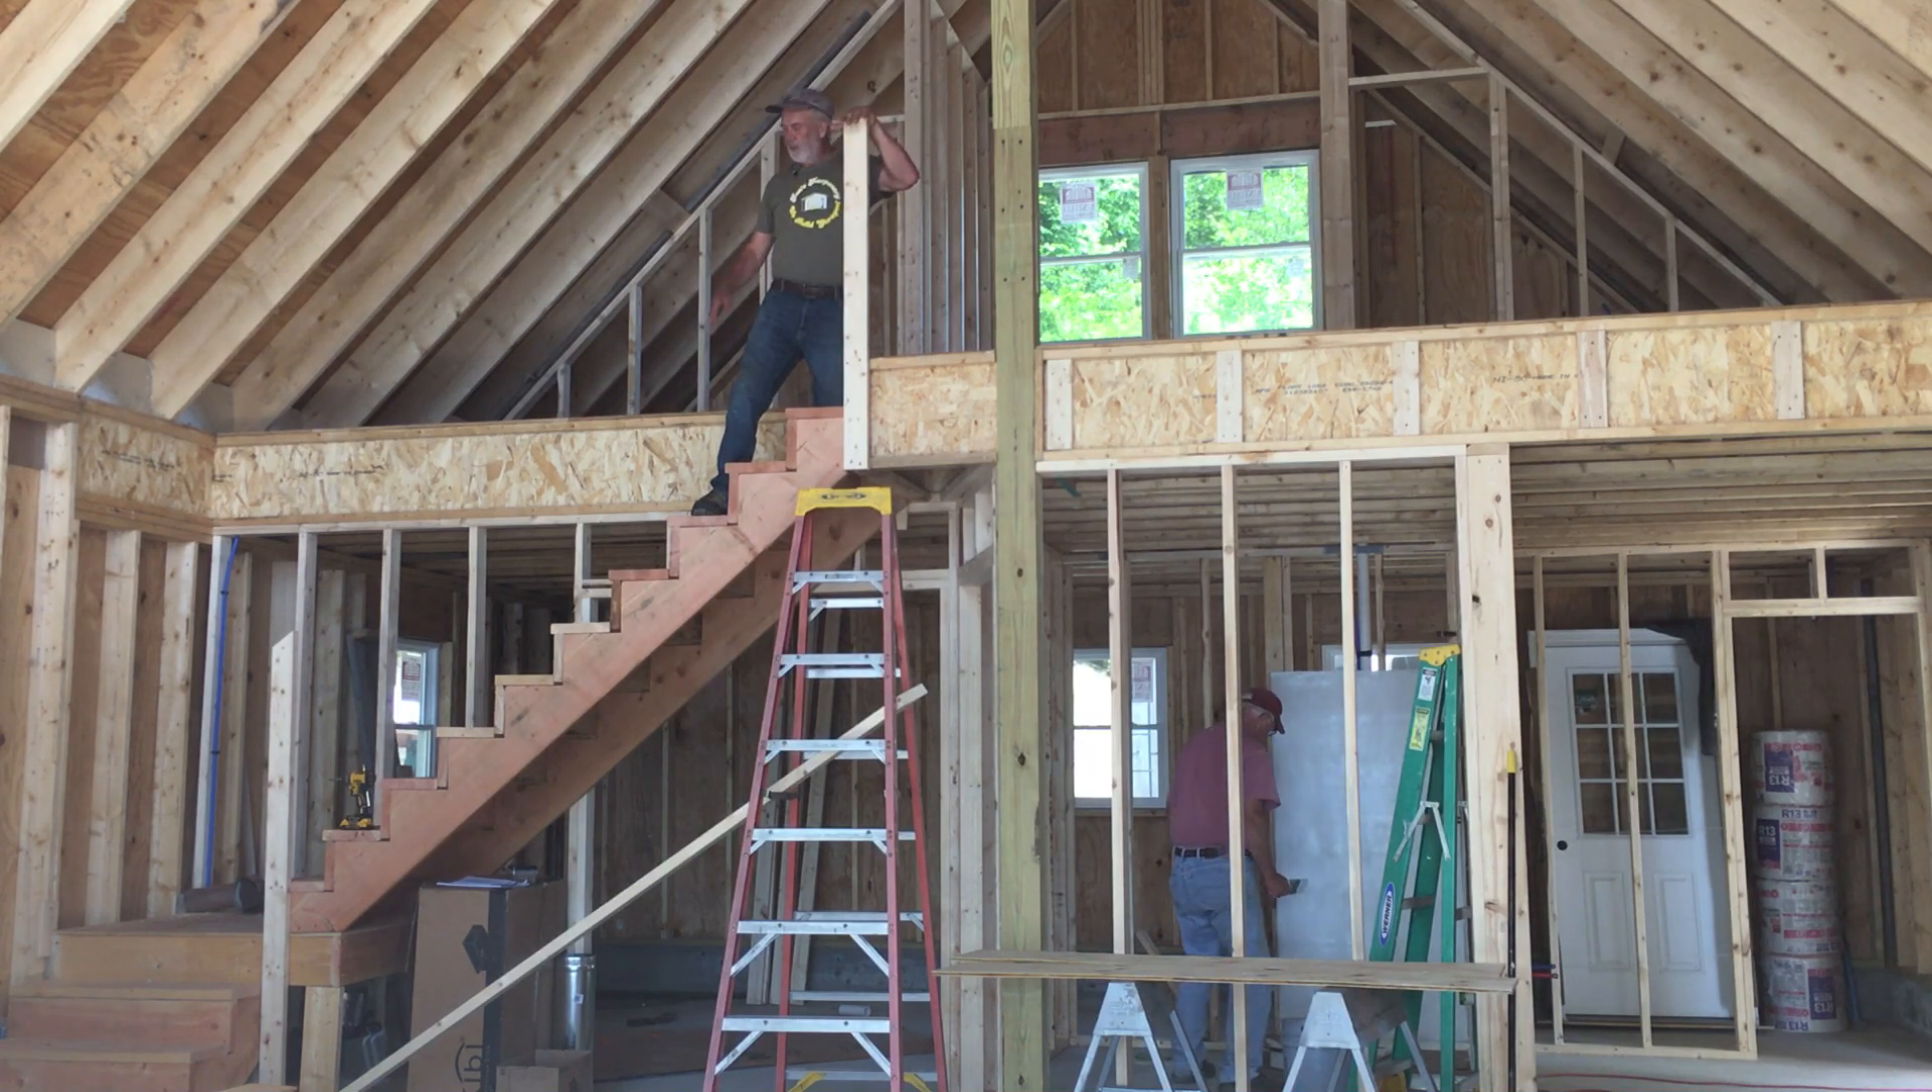So we started on the handrail we have two vertical posts here.